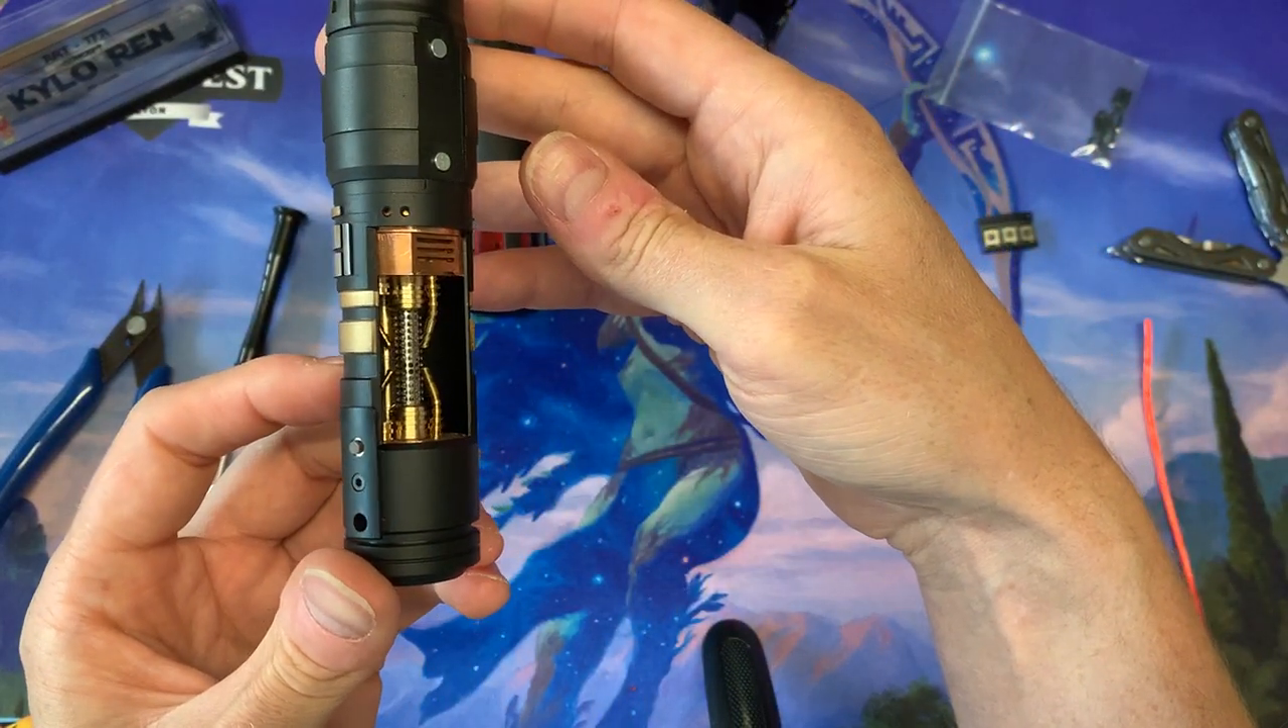Now your chamber's in there. It's not going anywhere. And now you can see your chamber installed.